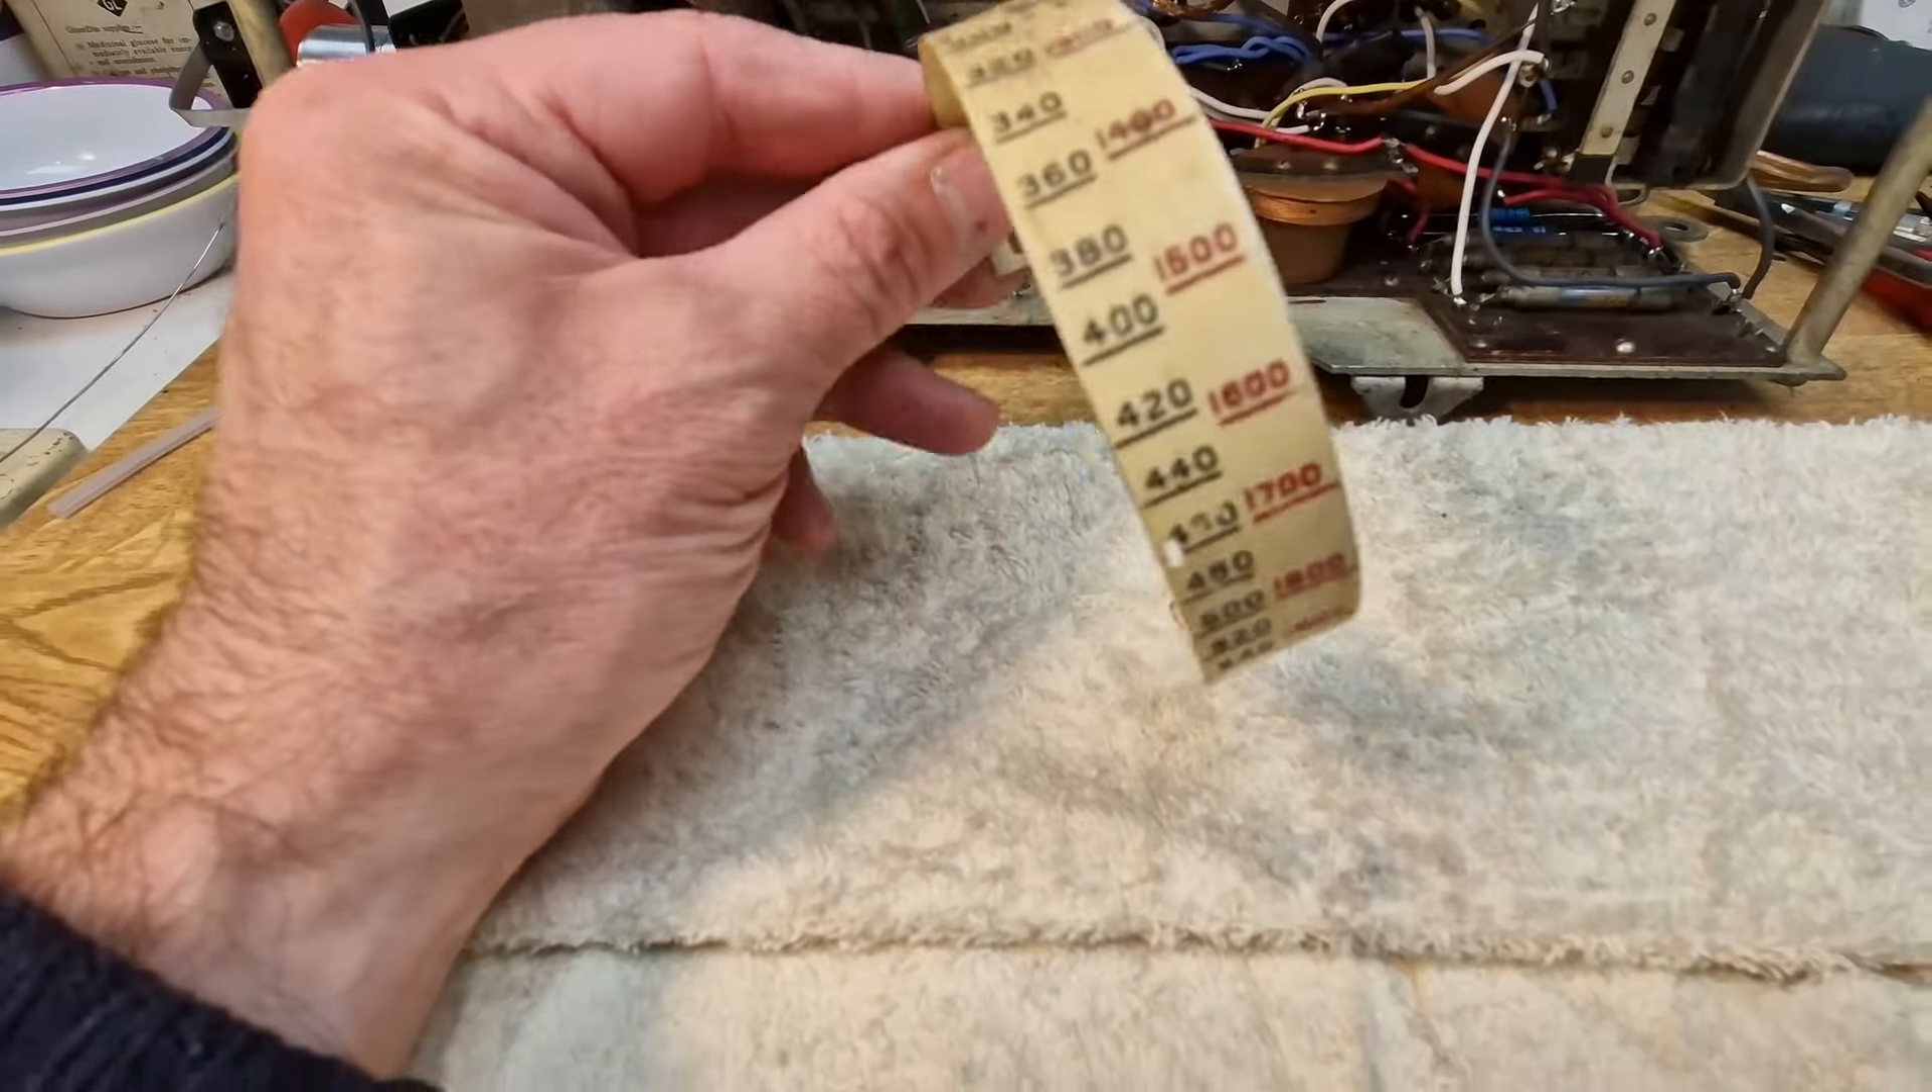I've got the celluloid frequency guide, if you like, the dial off the front.